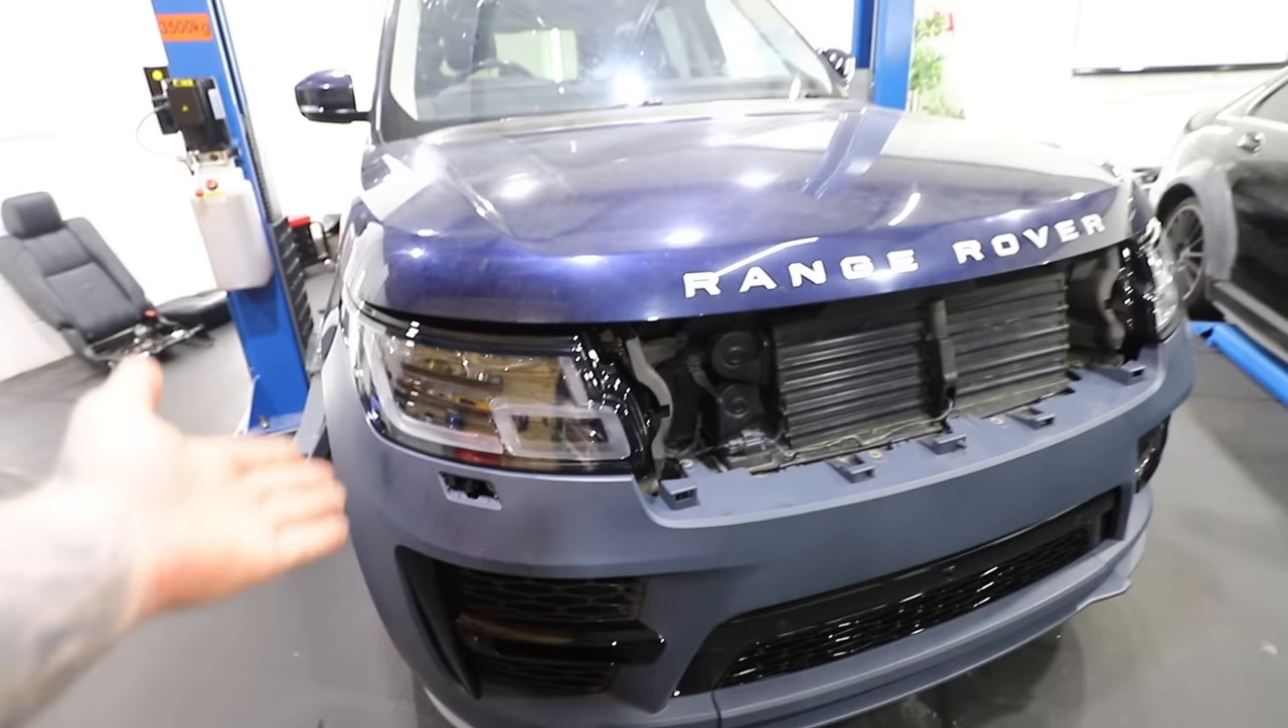Okay so we're missing a few parts quite obviously there is a grill which is missing.